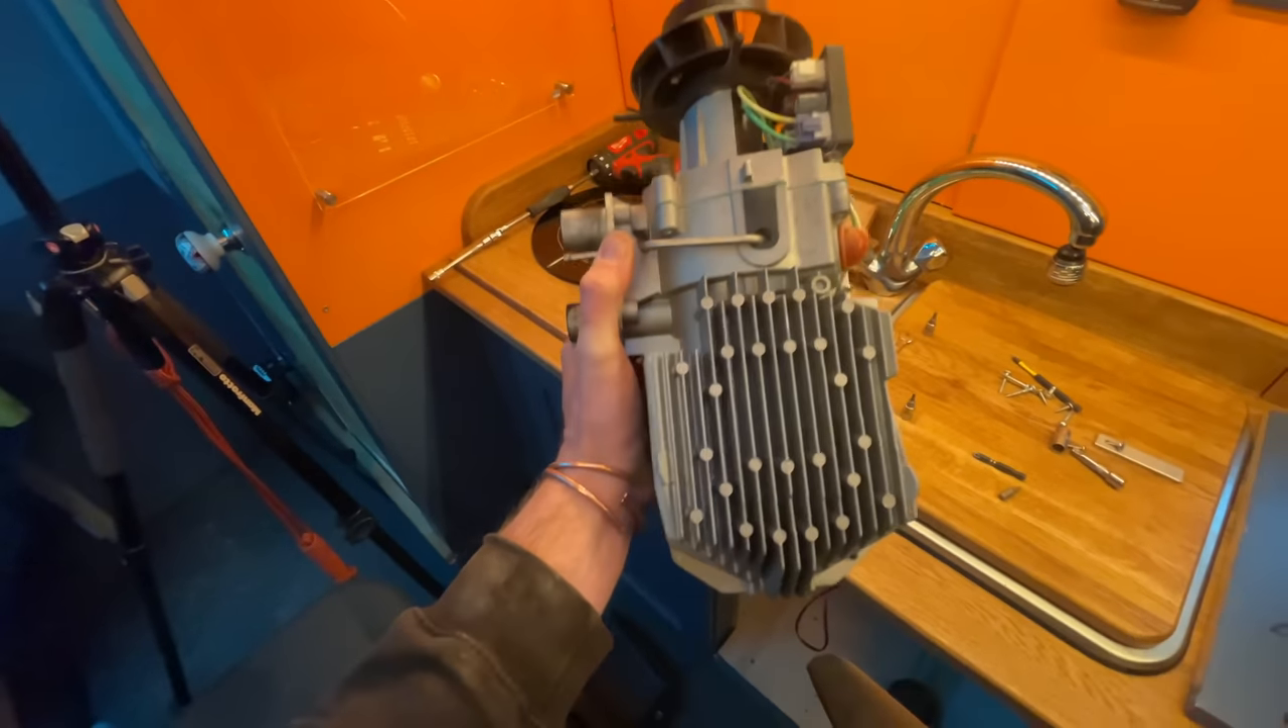Took a little bit of prying but uh the unit itself is actually out.